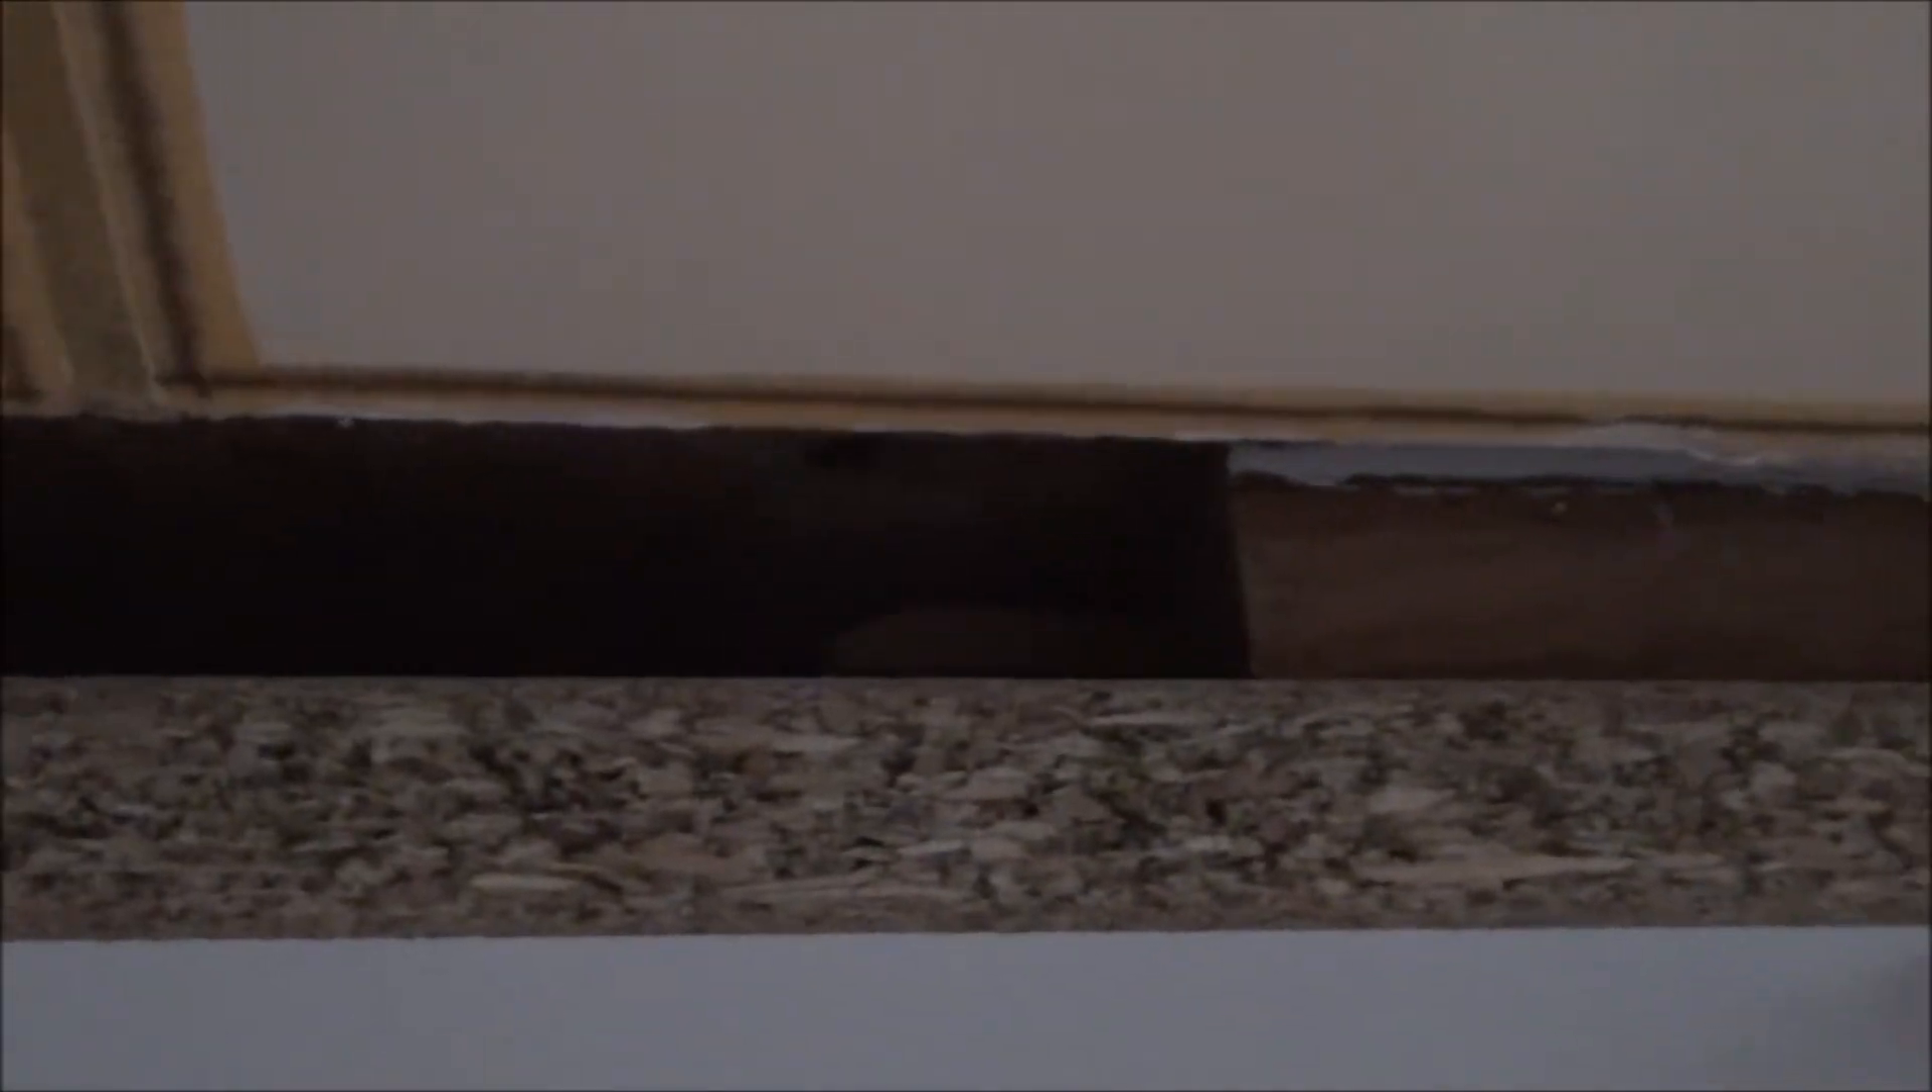So I place it against the wall. And there's a gap here.